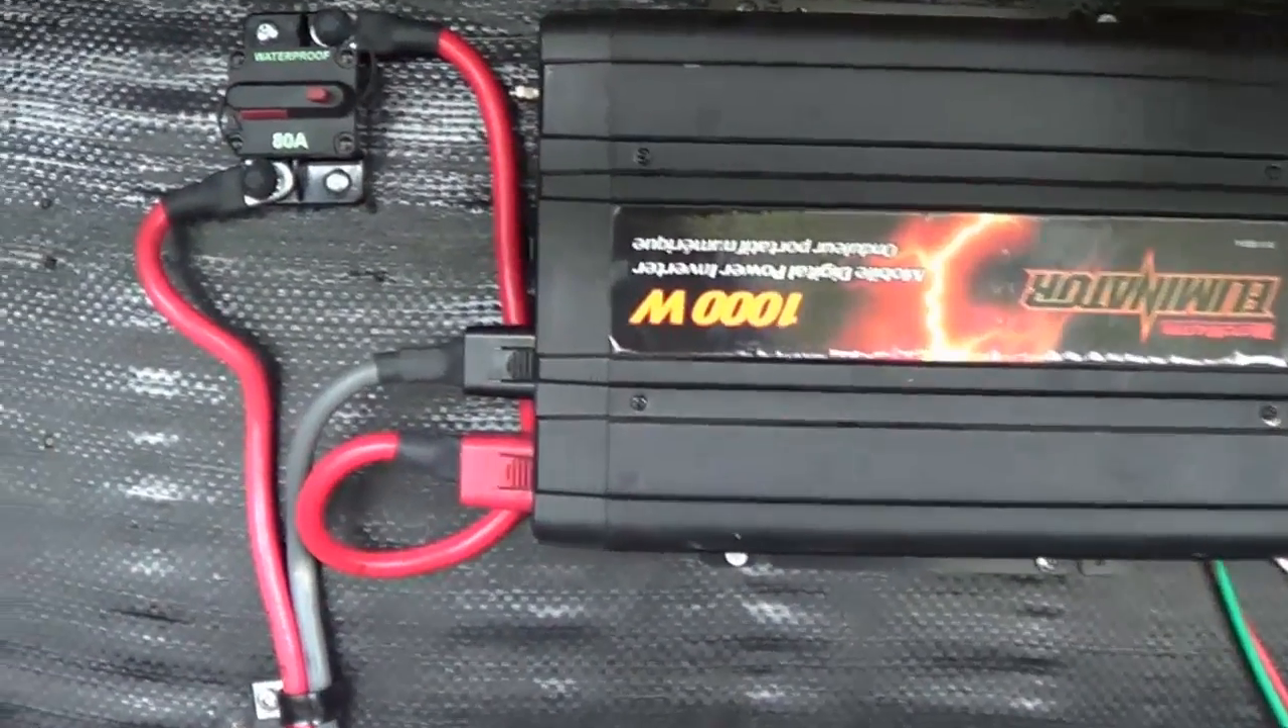I finished wiring in the thousand watt inverter installed the circuit breaker up here.